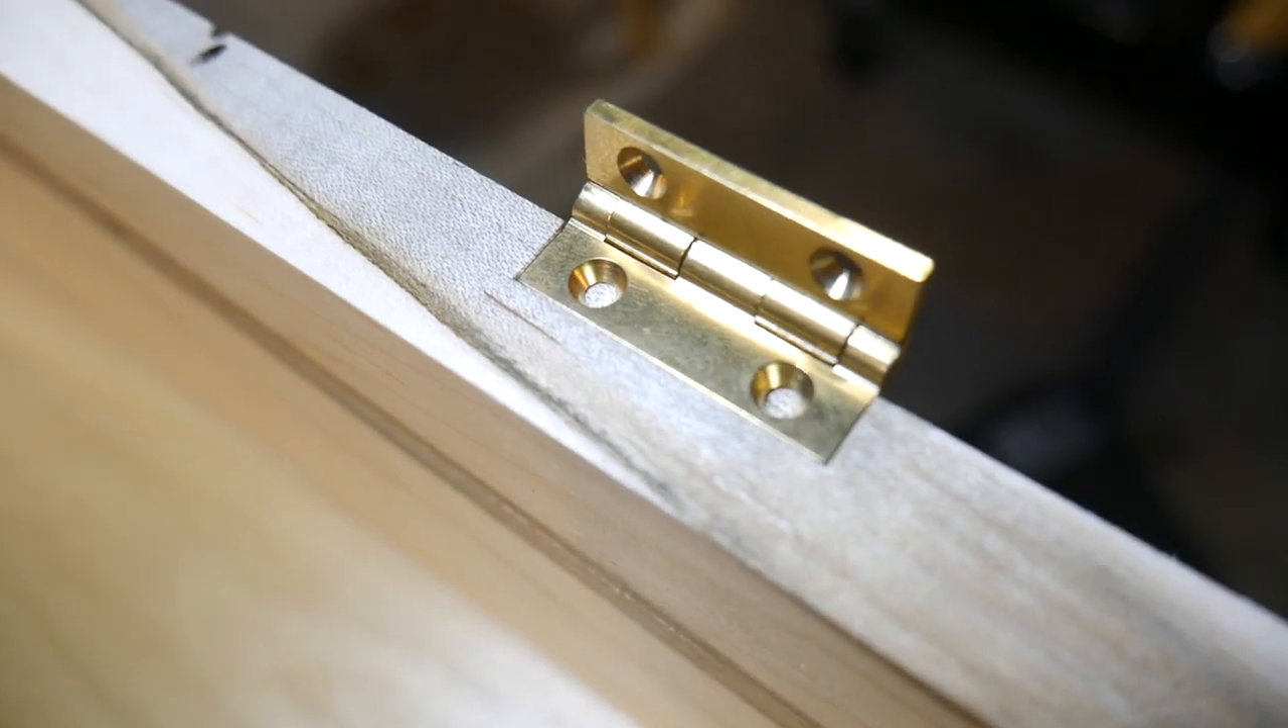So after a bit of cleanup here you can see I've got pretty perfect mortises here. With the hinges sitting even and flush in there.